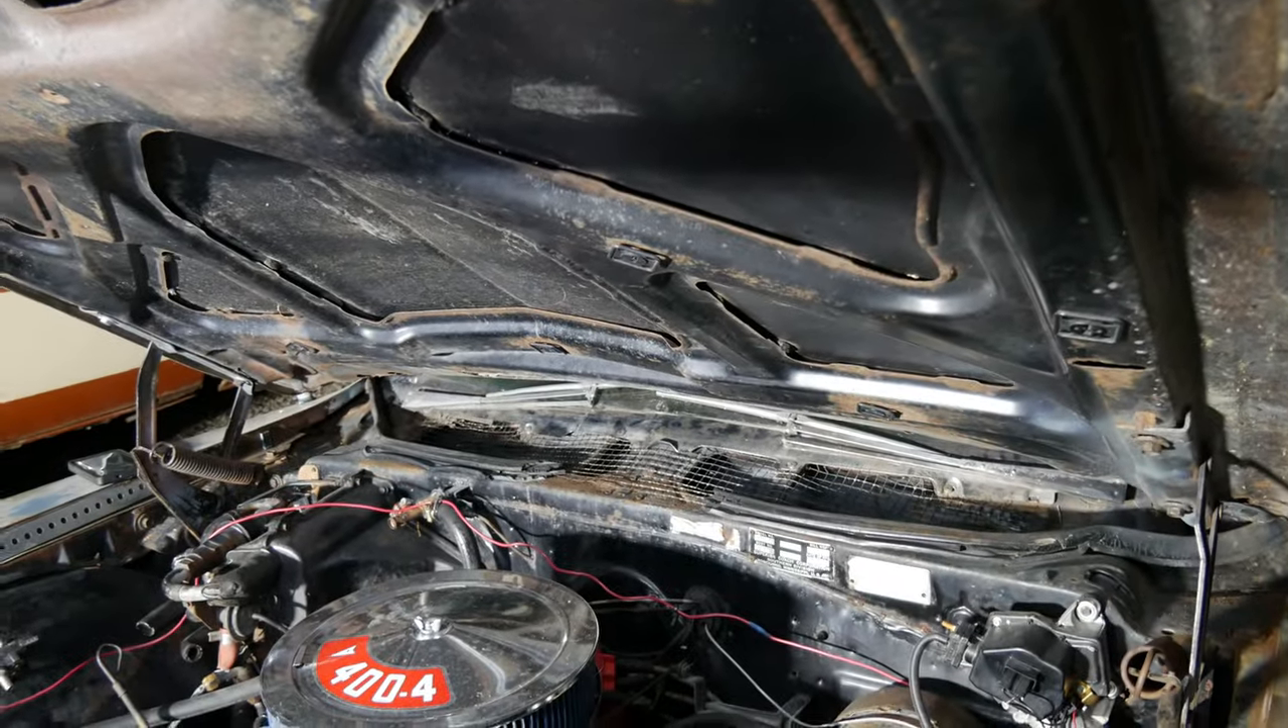And I did get that screen back on so no more crap gets down in there.